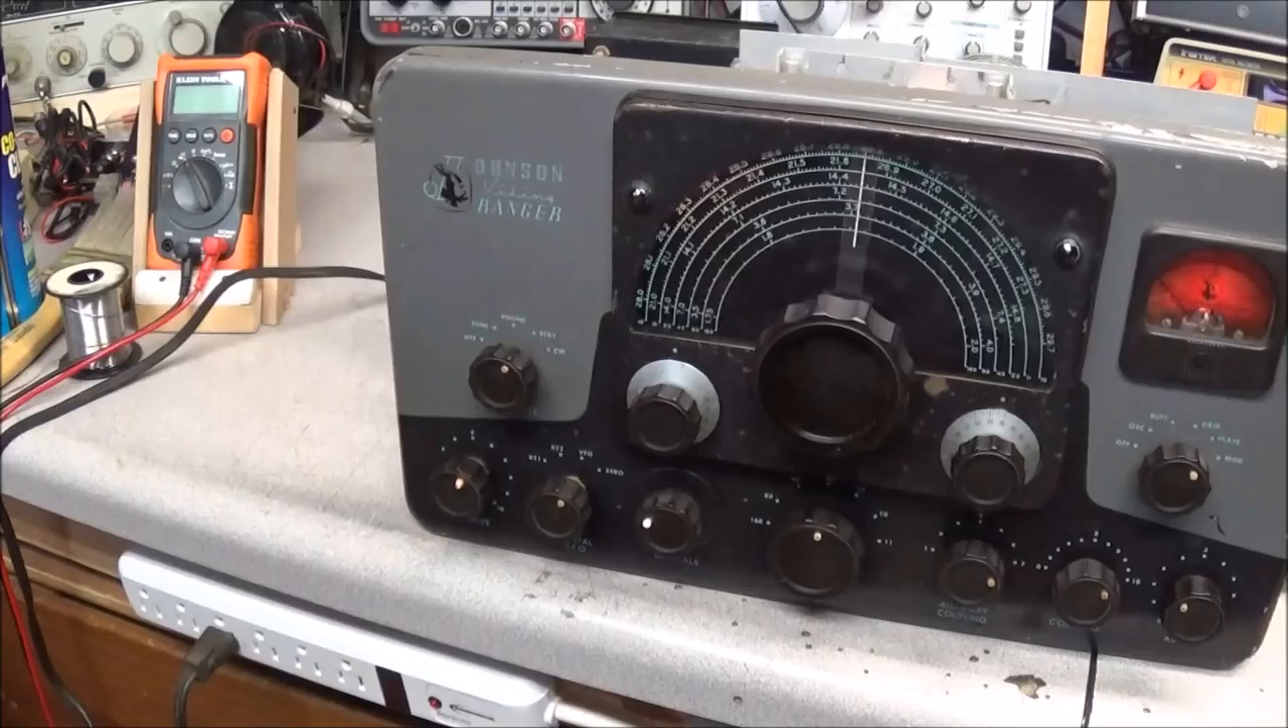As you can see, the radio's pretty much back together.